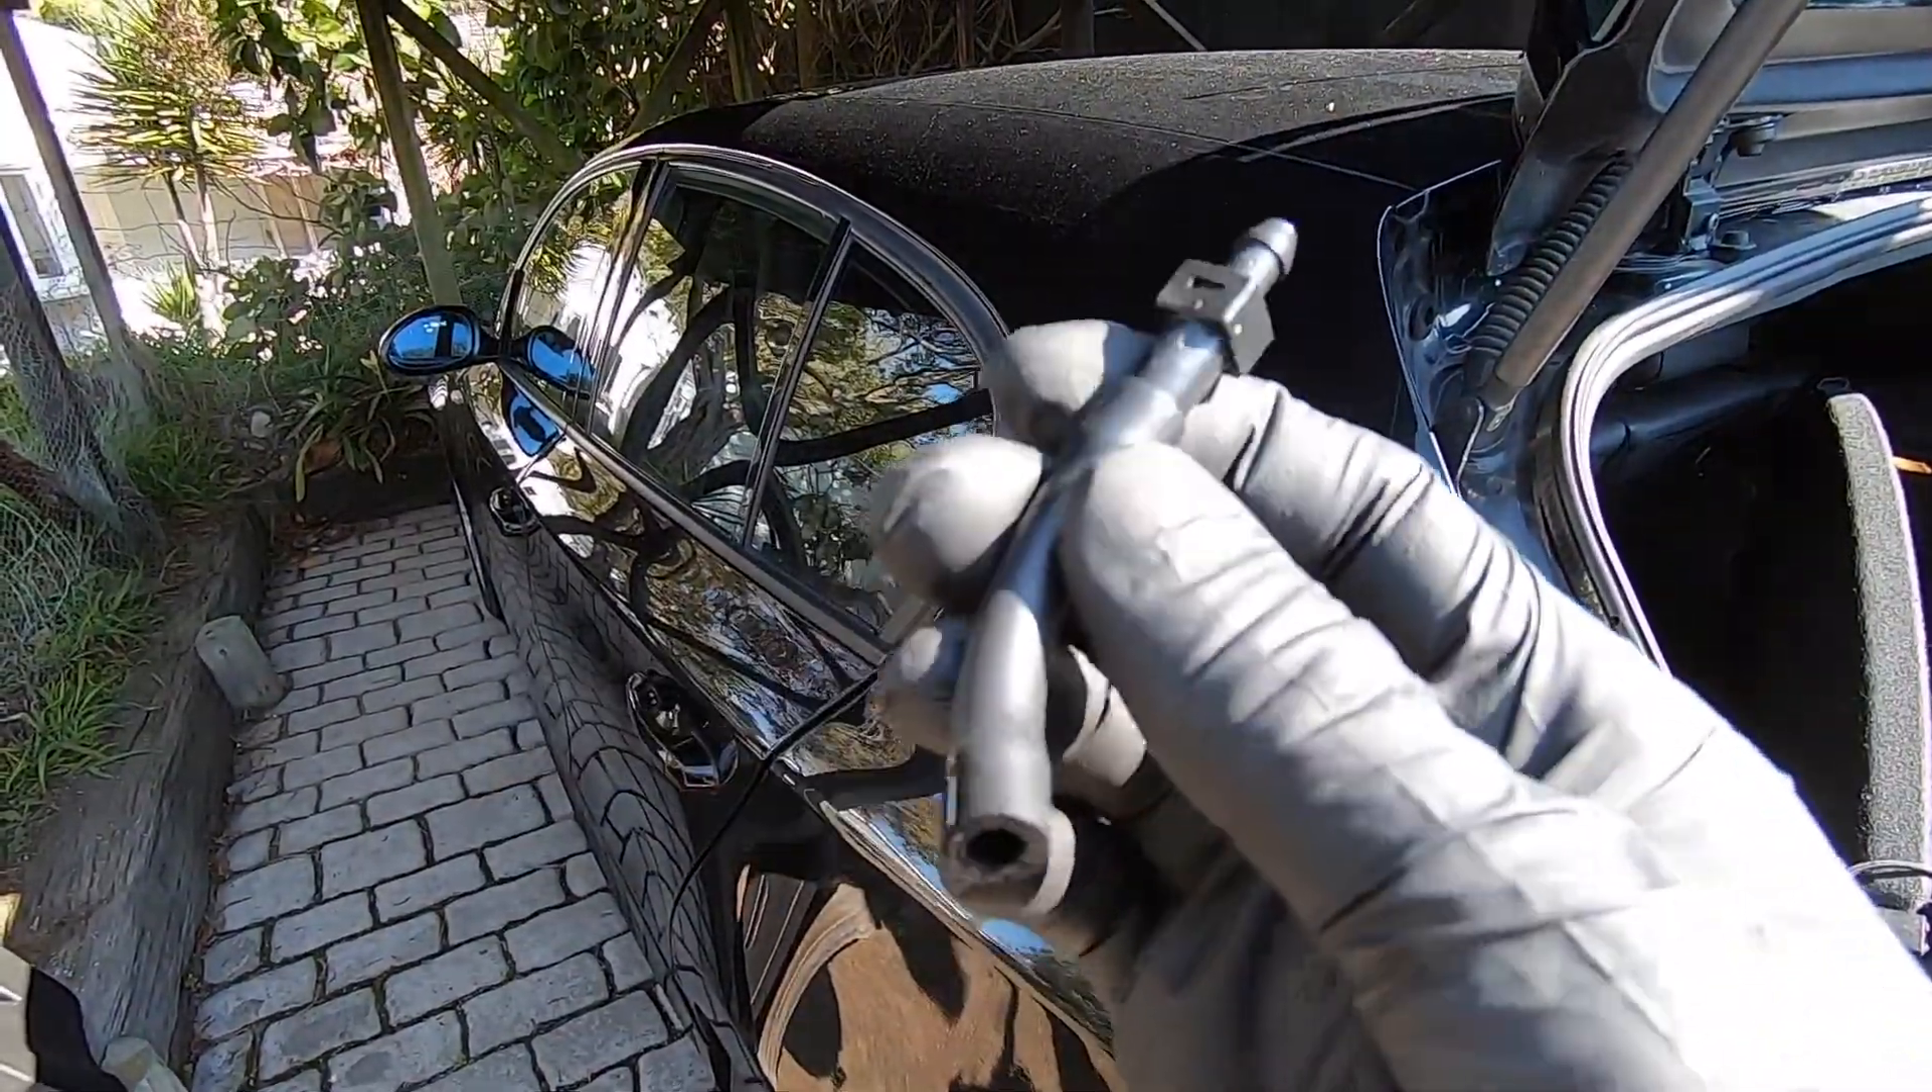So as you can see, I've got that small section of hose removed here along with the non-return valve.